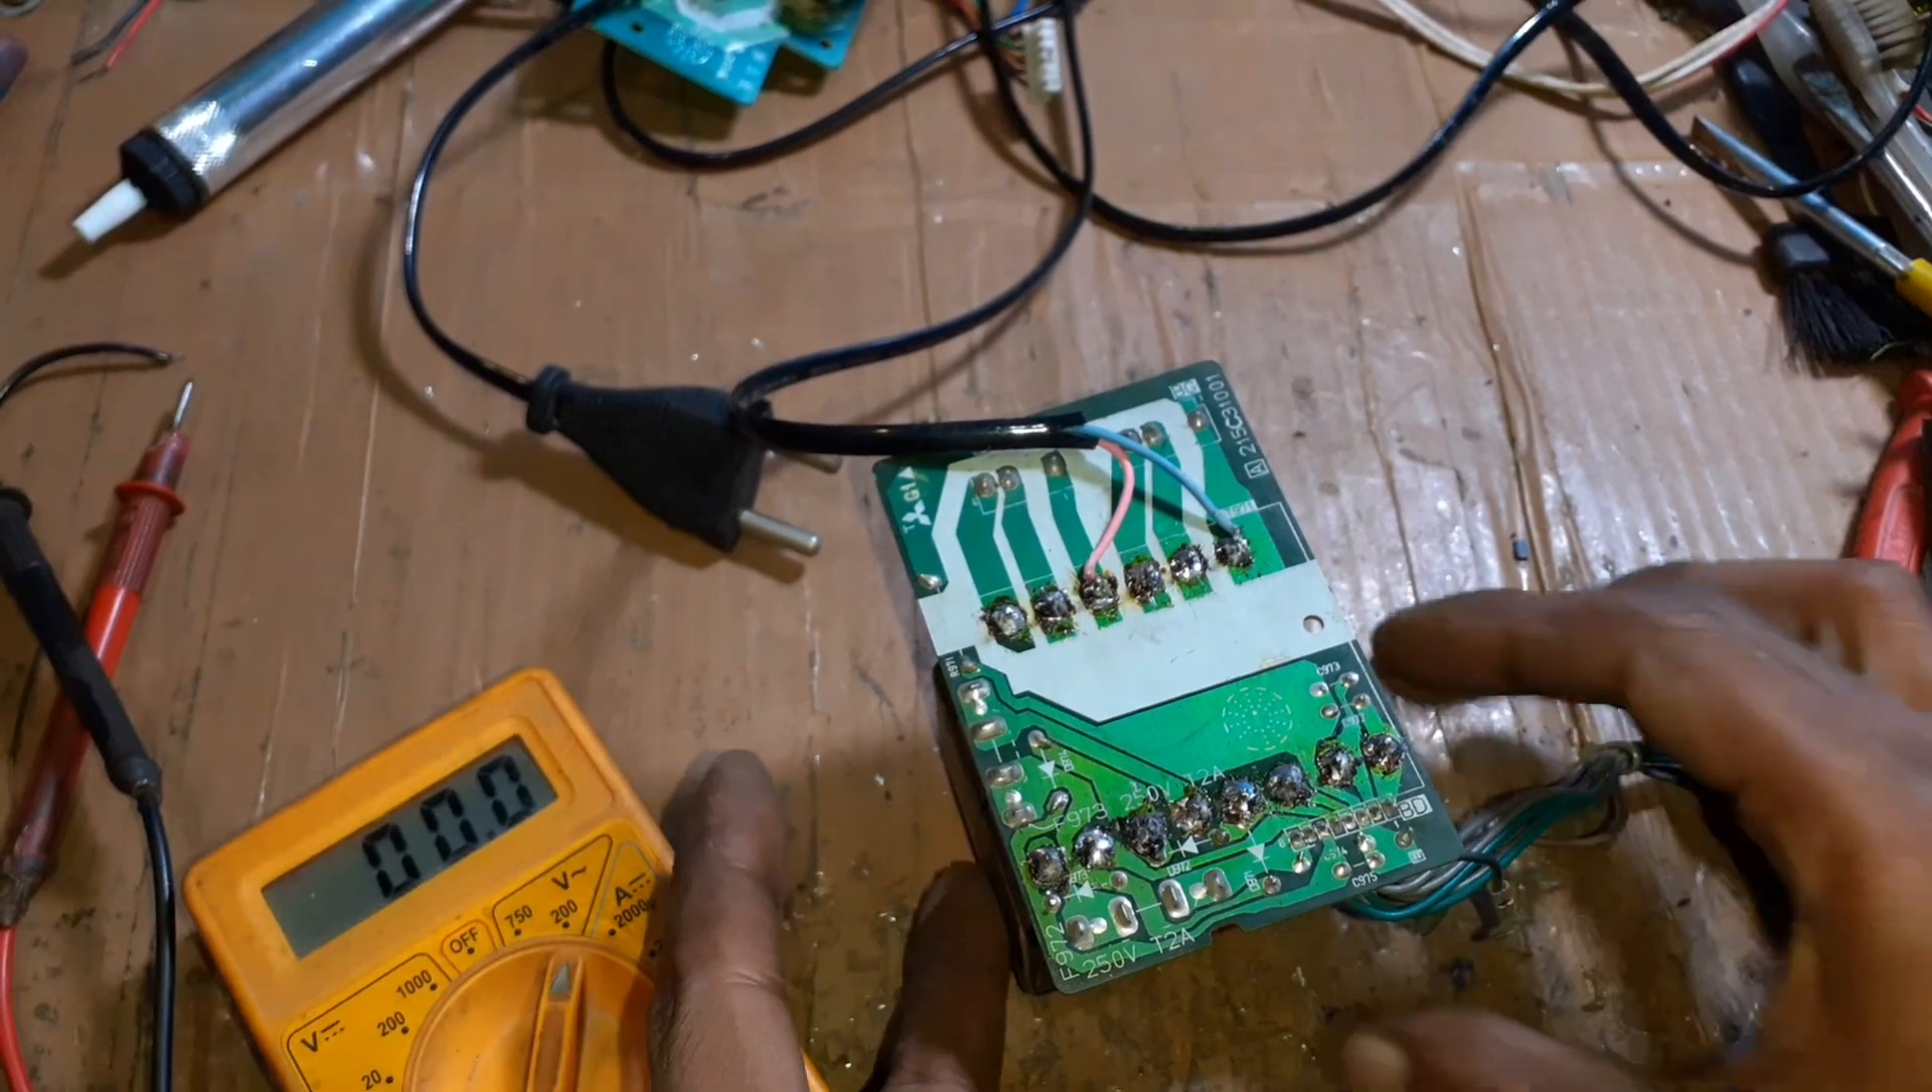तो यह हमने AC लाइन को लगा दिया।